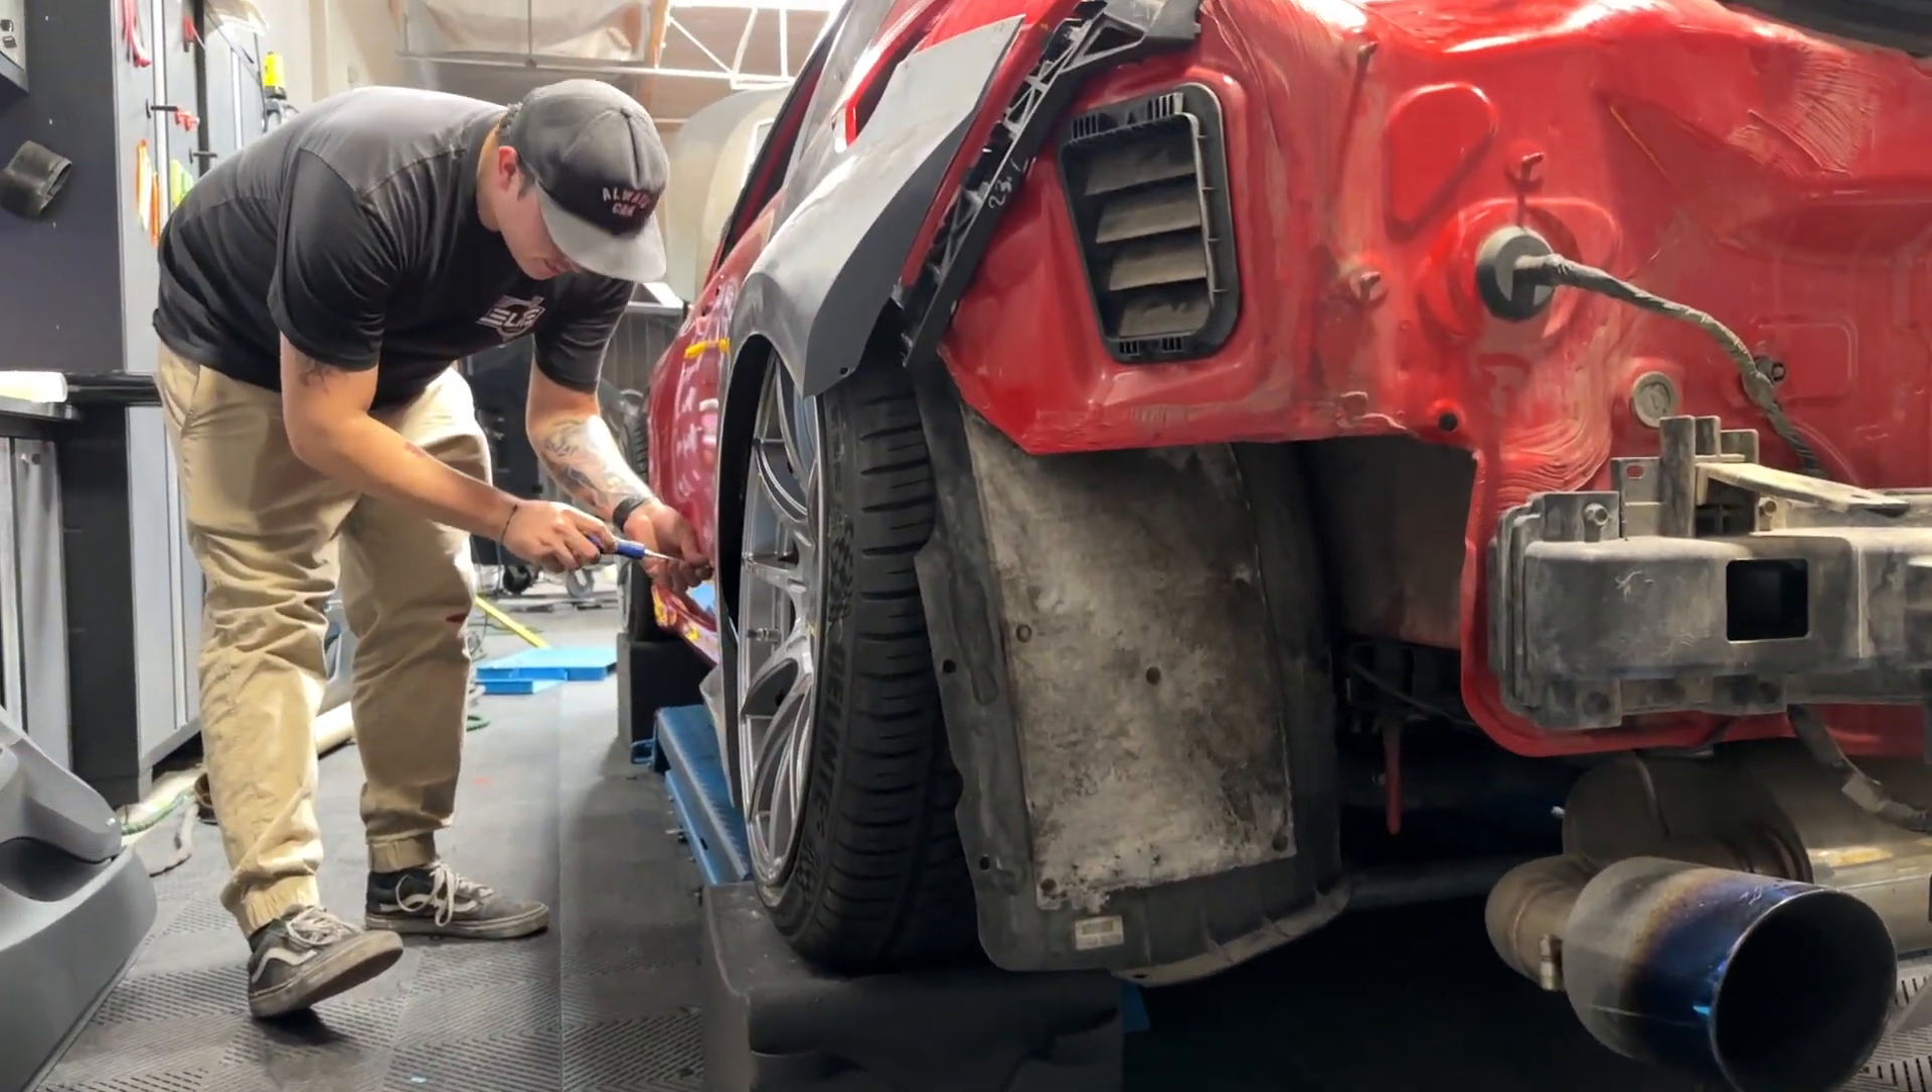But, as you can see, everything from the bumper, taillights, just everything has been taken off of this car.